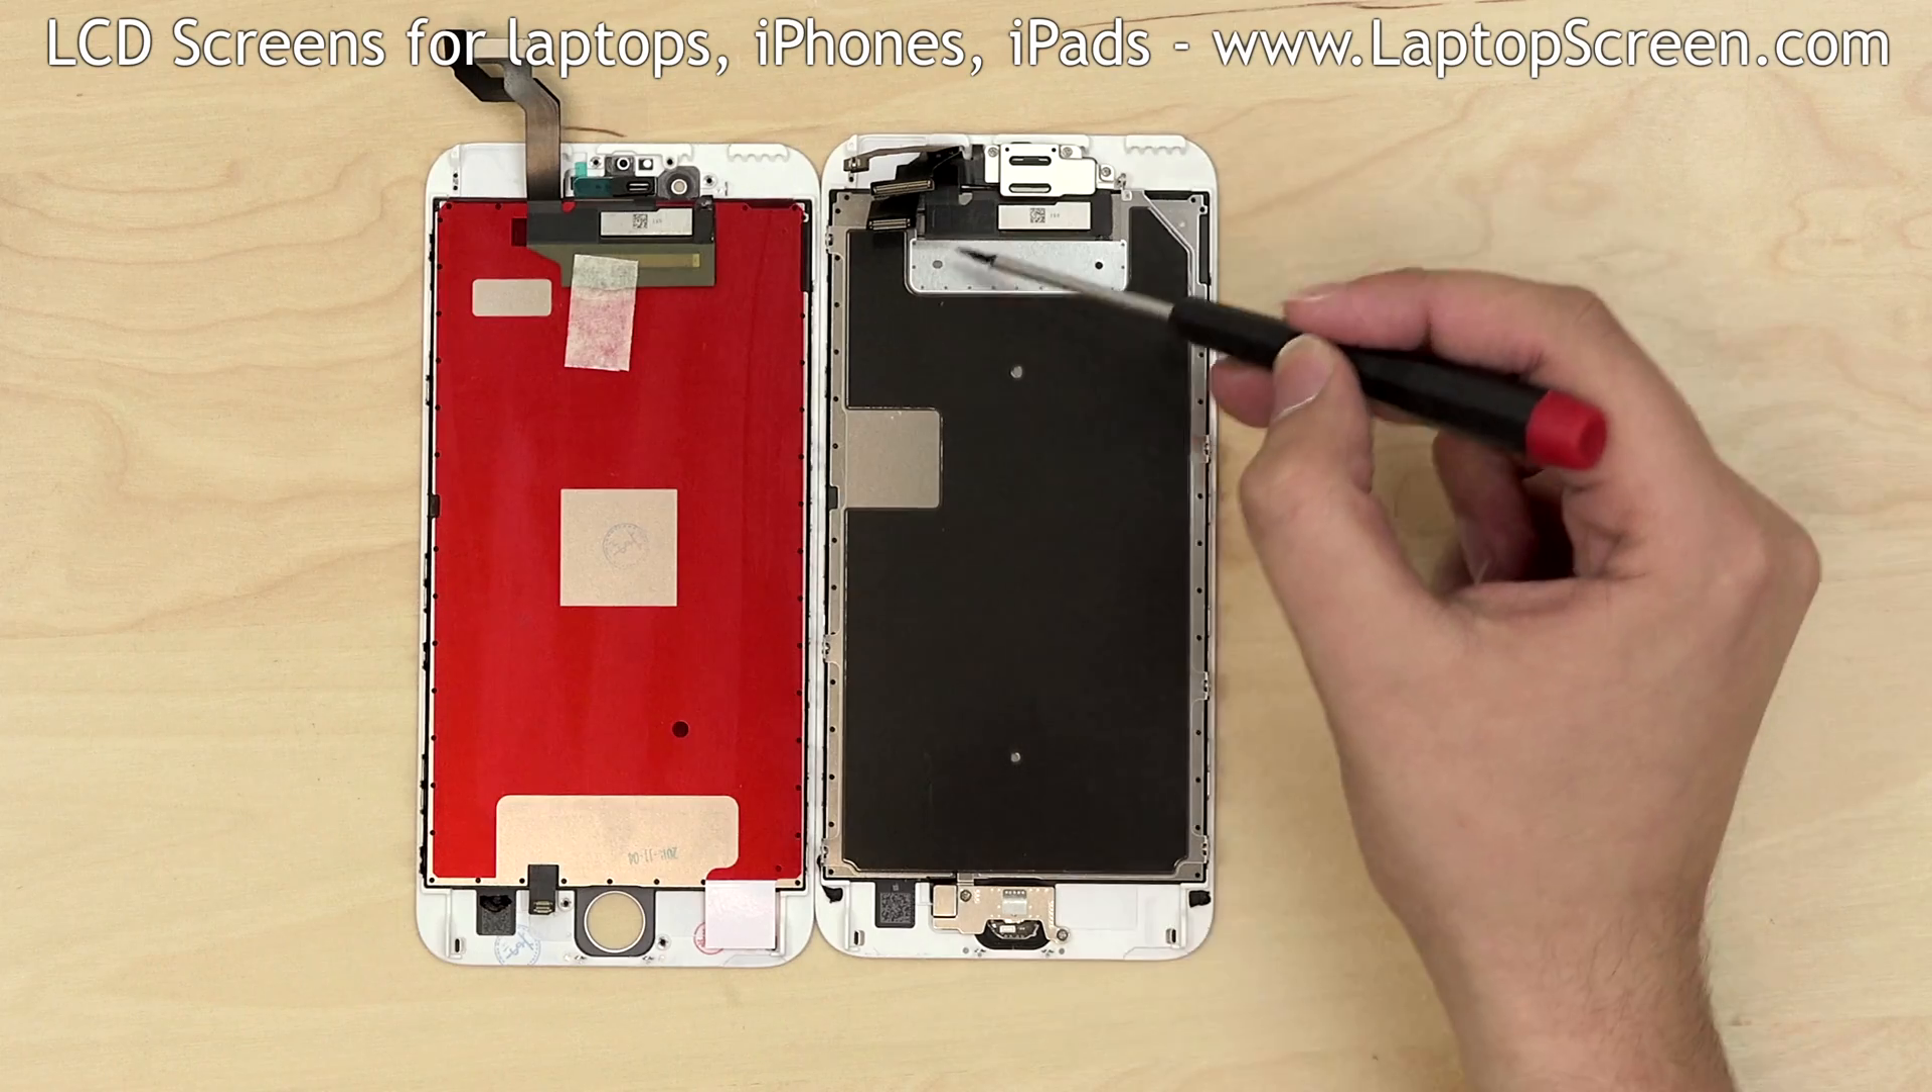As you can see, the new front assembly is missing some of the components. The home button, big metal shield, front camera with sensors and the earpiece.